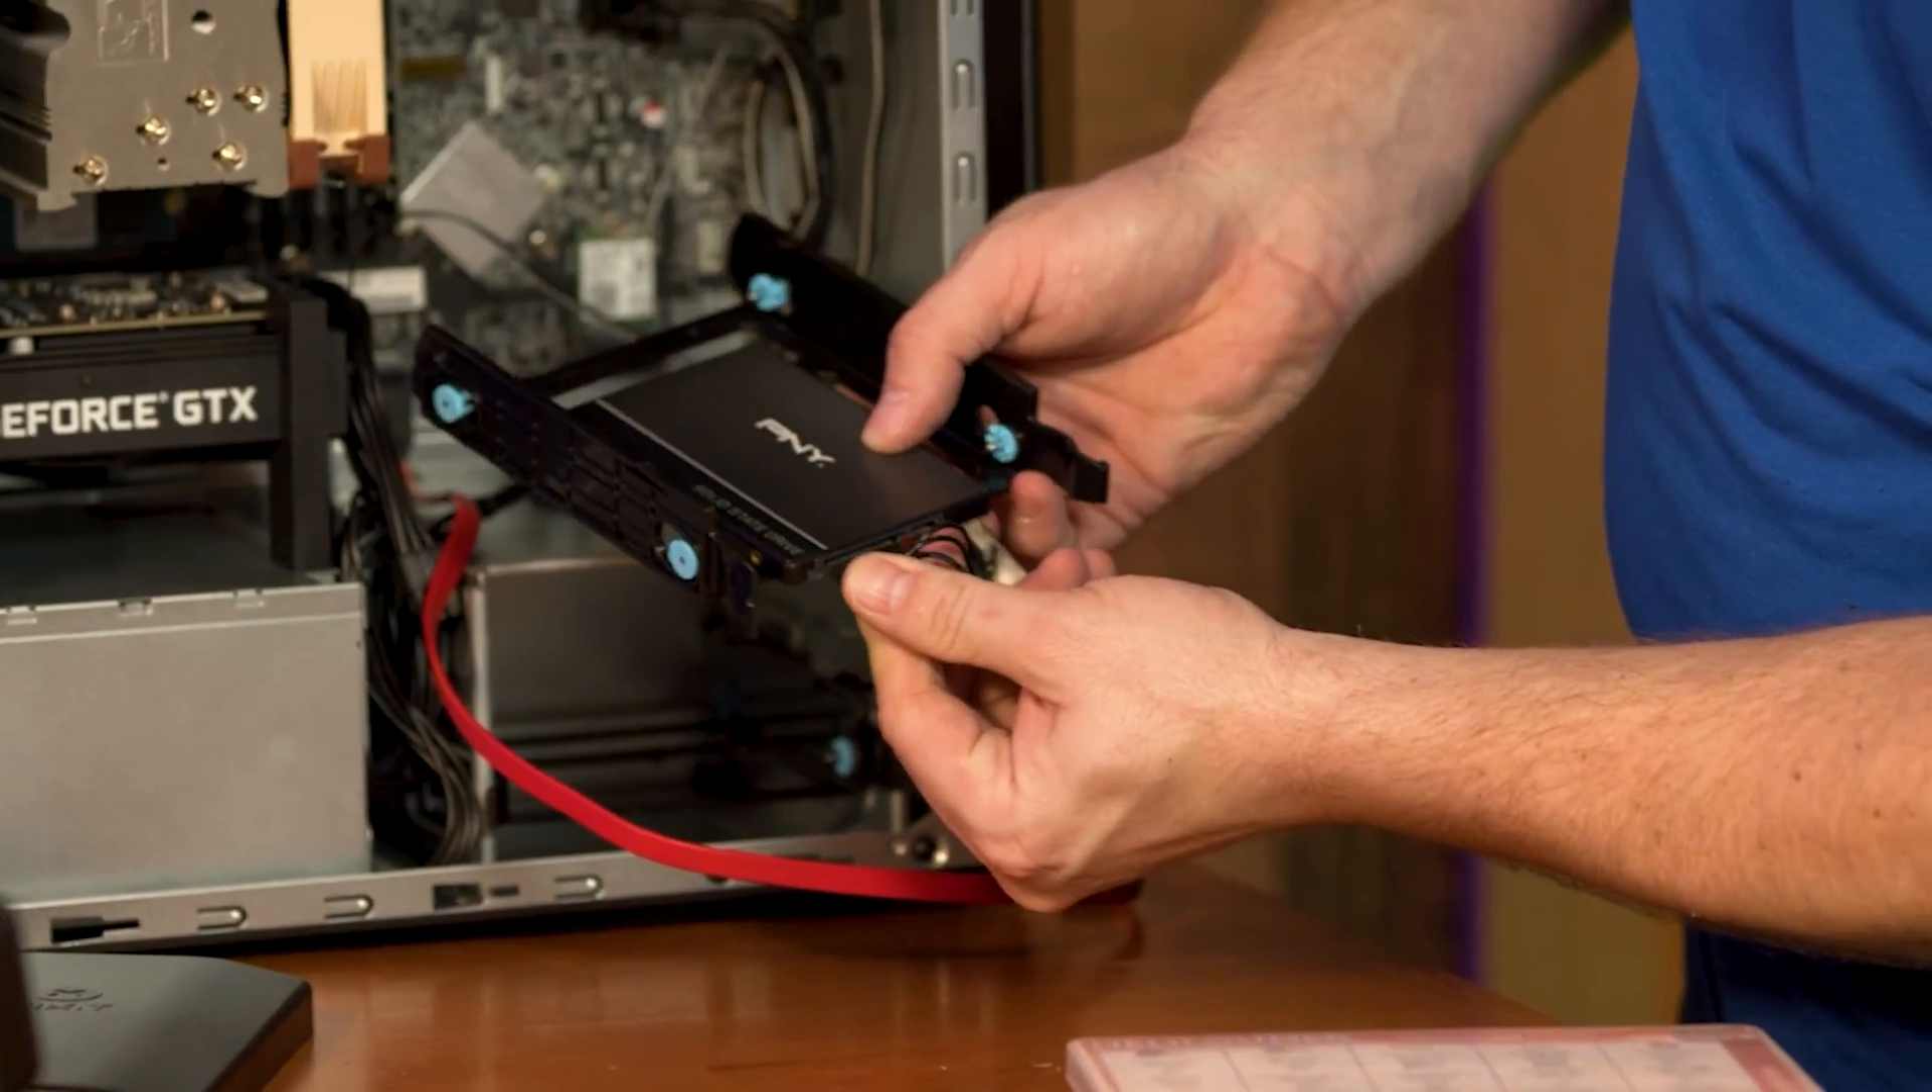There we go that's our ssd installed in the tray.